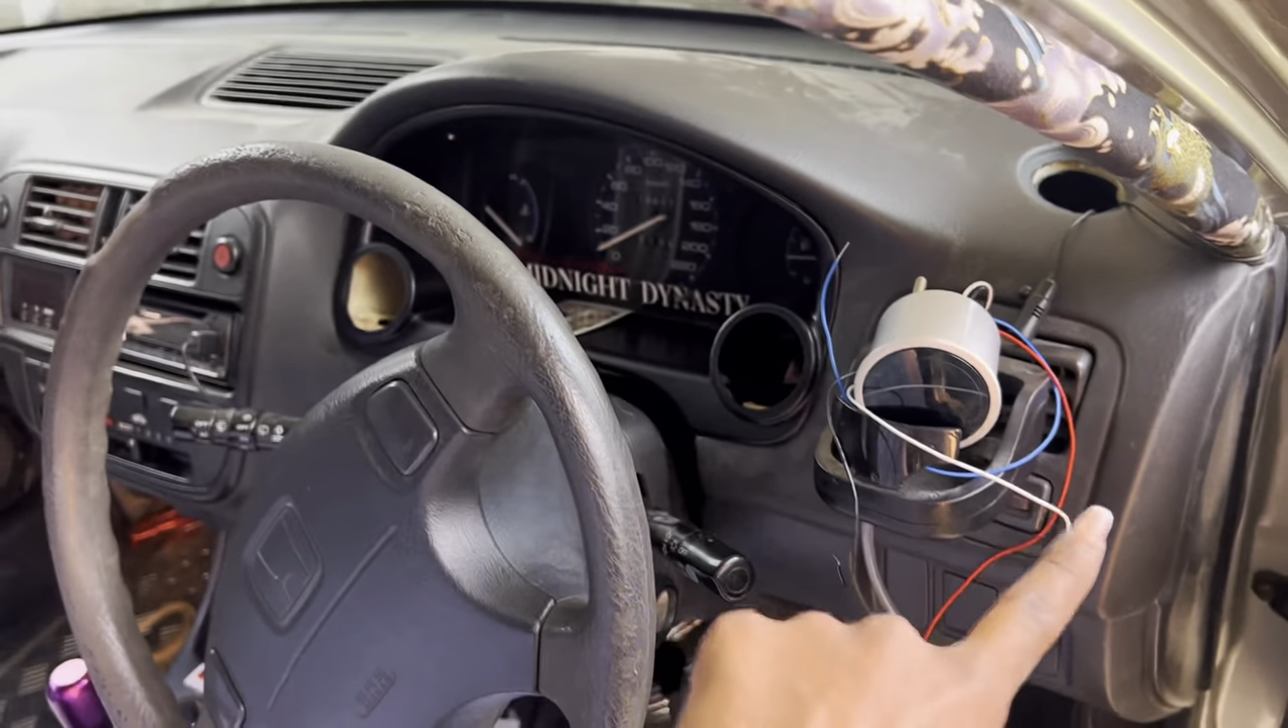I don't have it like I've got the vacuum line done but I haven't got the wiring all set up yet.